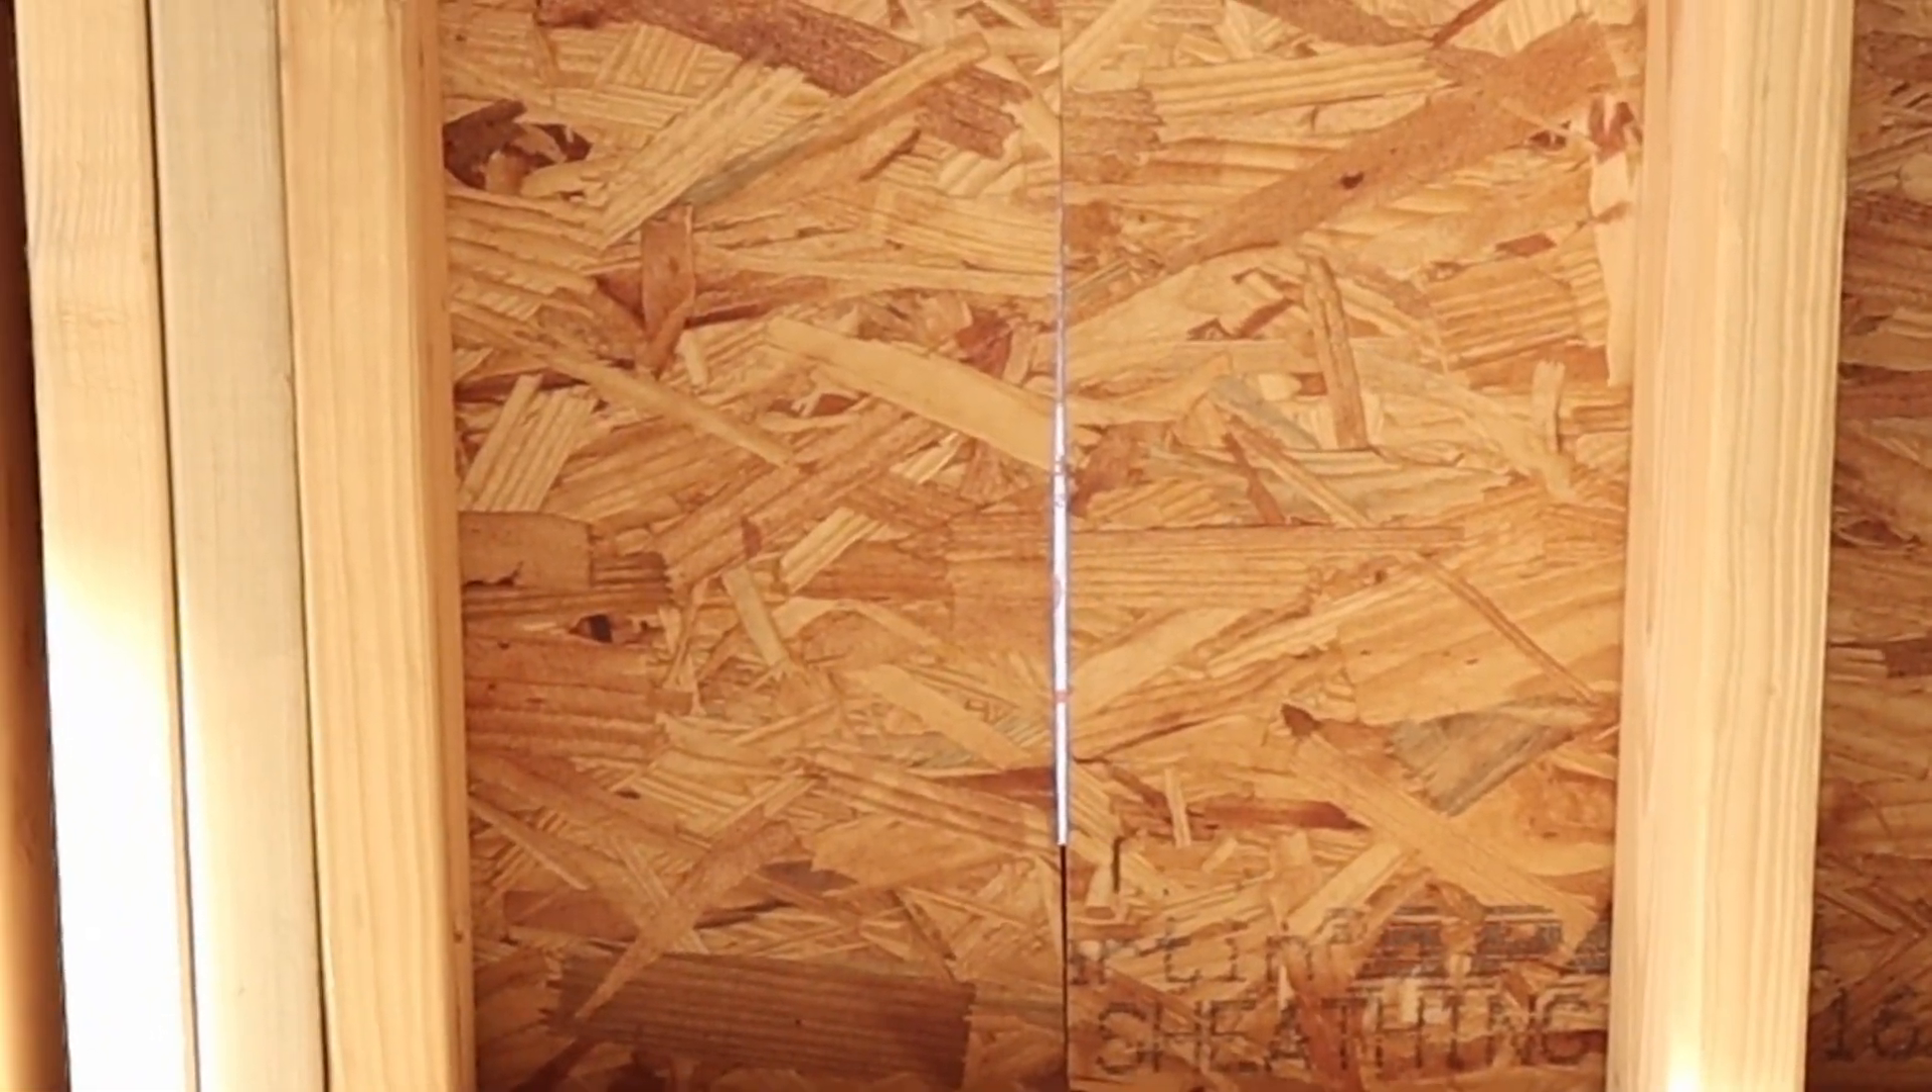You see right there where the two boards didn't meet together because they didn't cut them straight.